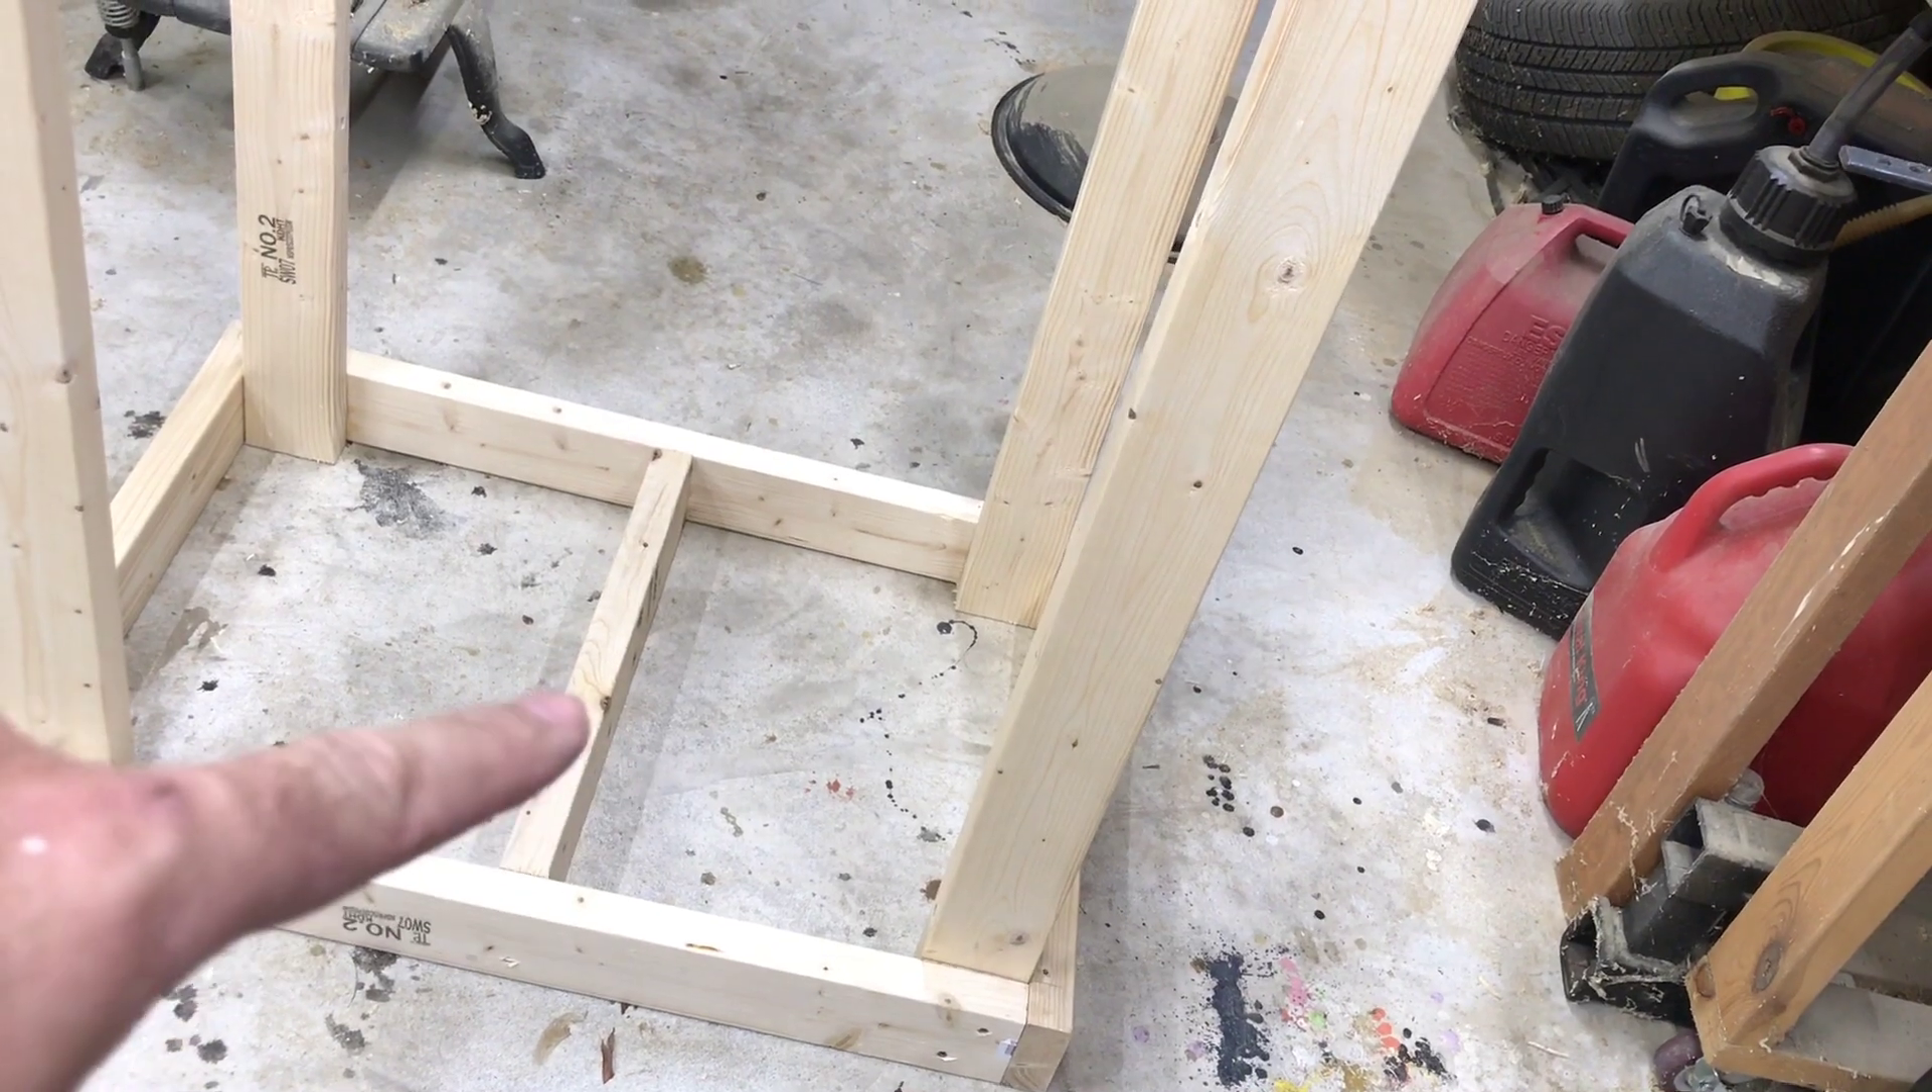So, I got the, here's the bottoms, of course, I put a center brace for the plywood in the middle.